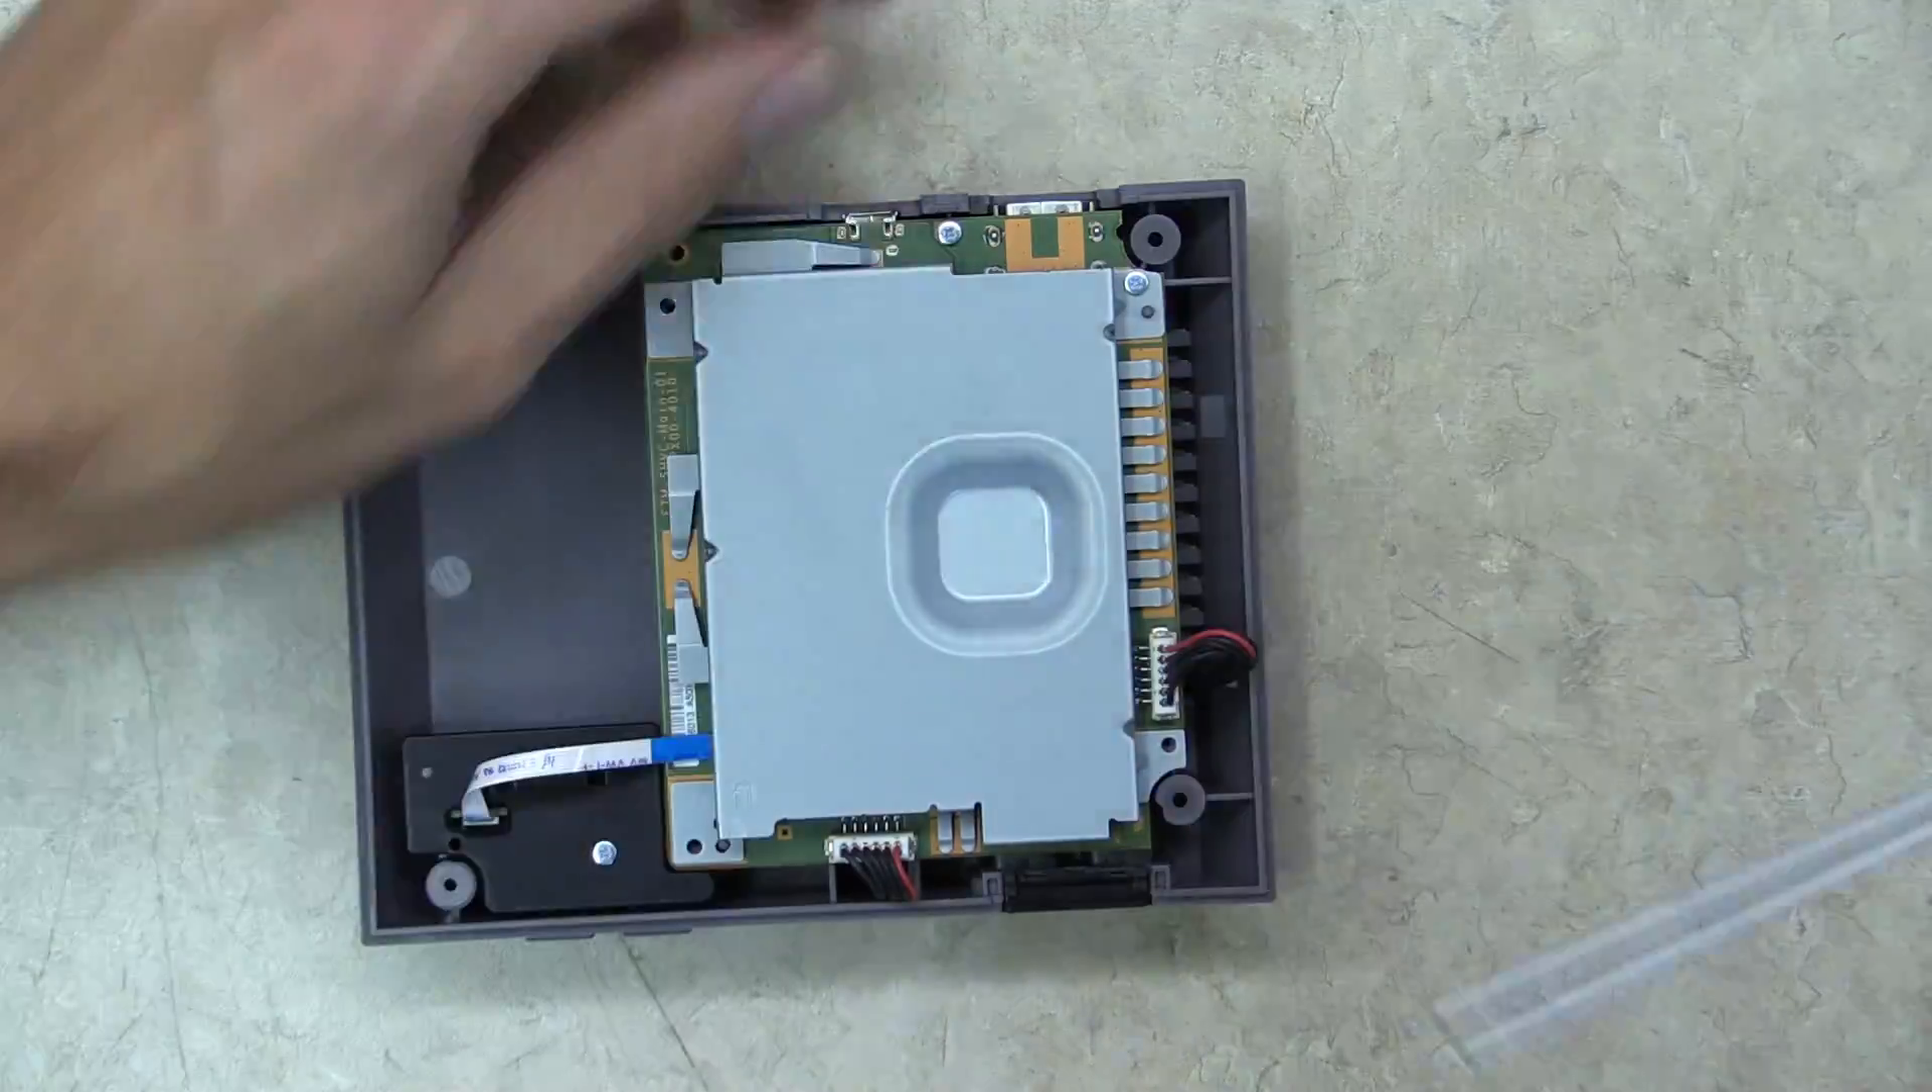Again, no issues fitting this board in the case.